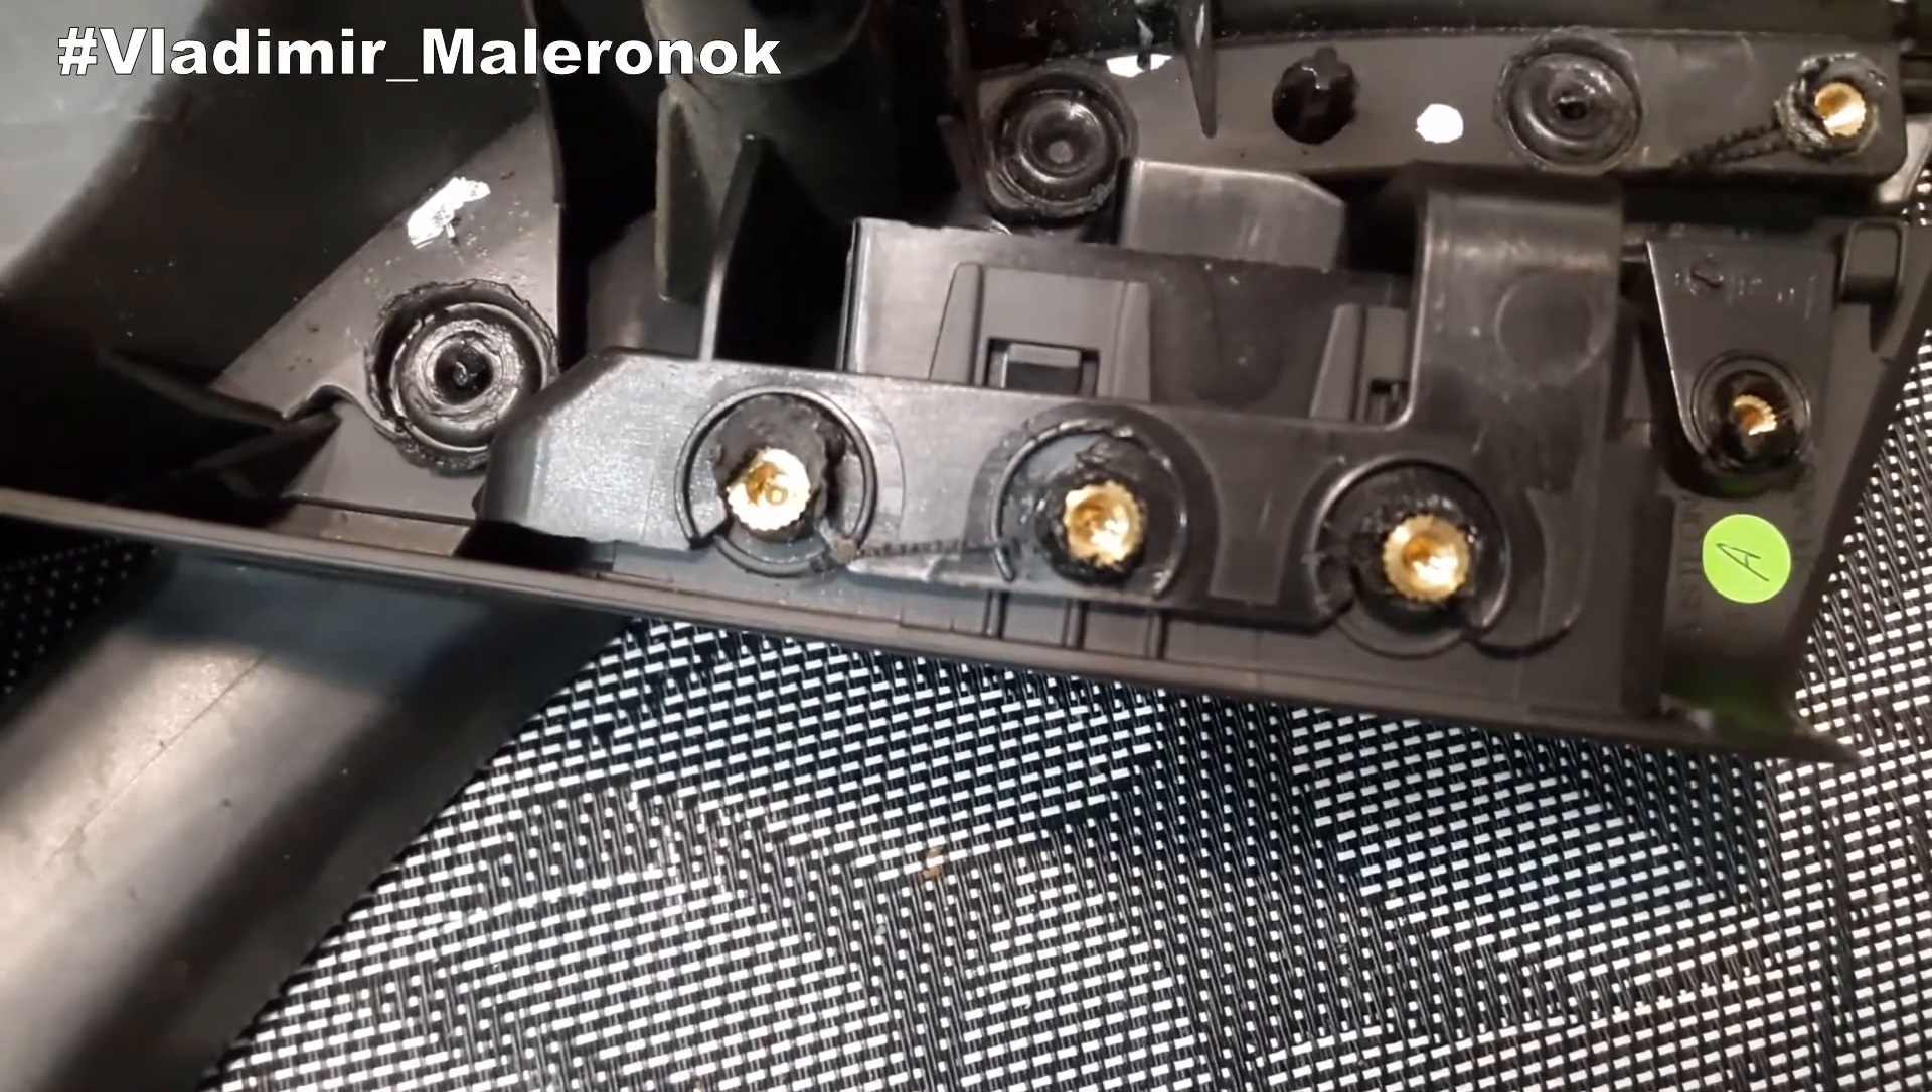Итак, все жиклерчики установлены. Осталось подобрать винты нужной длины.